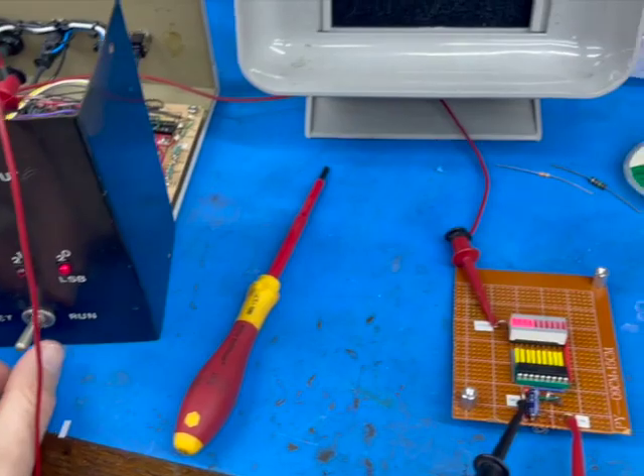Okay so now we've assembled the bar graph display.